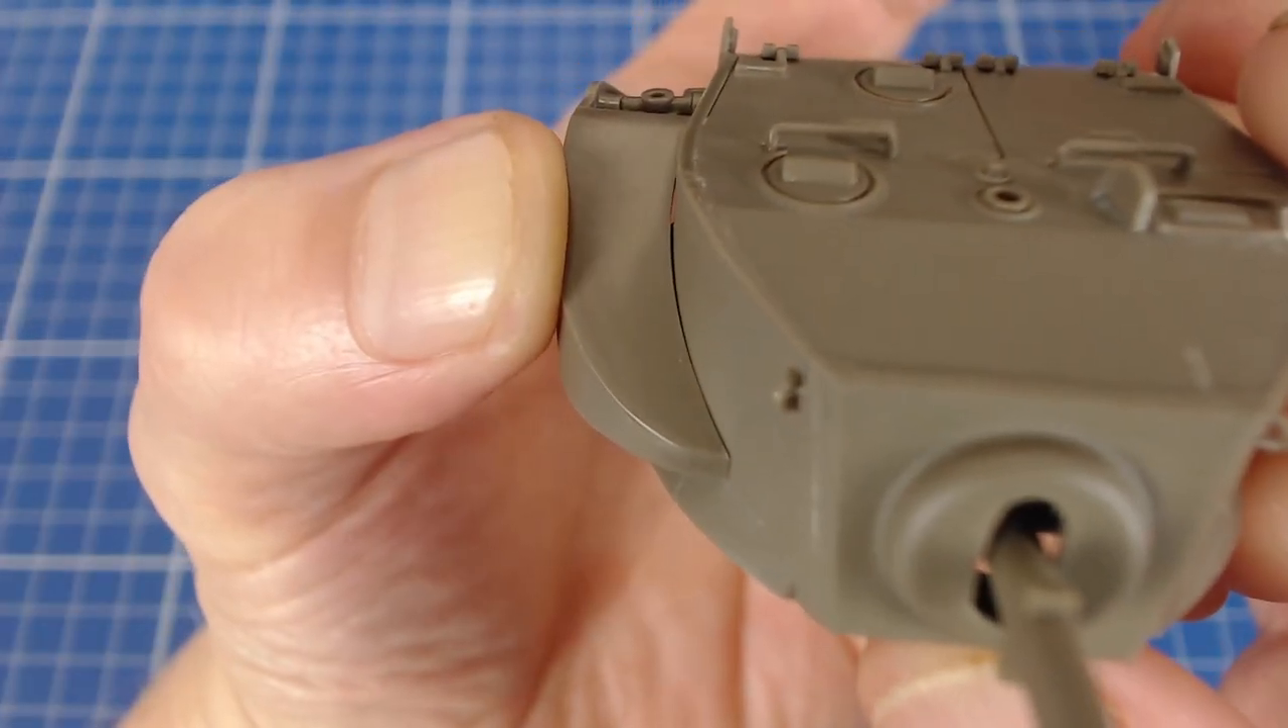A dry fit of the shield reveals a gap that we'll have to fill.